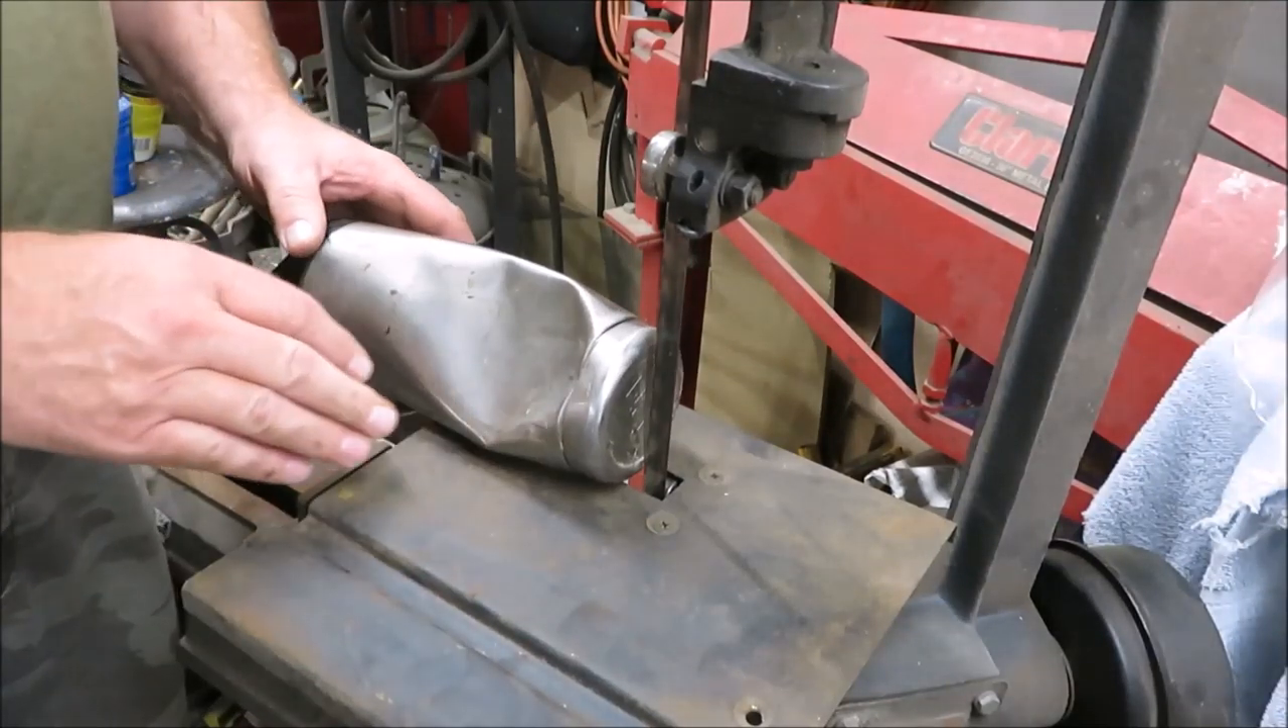I have my bandsaw all set up we got our little table mounted on there.